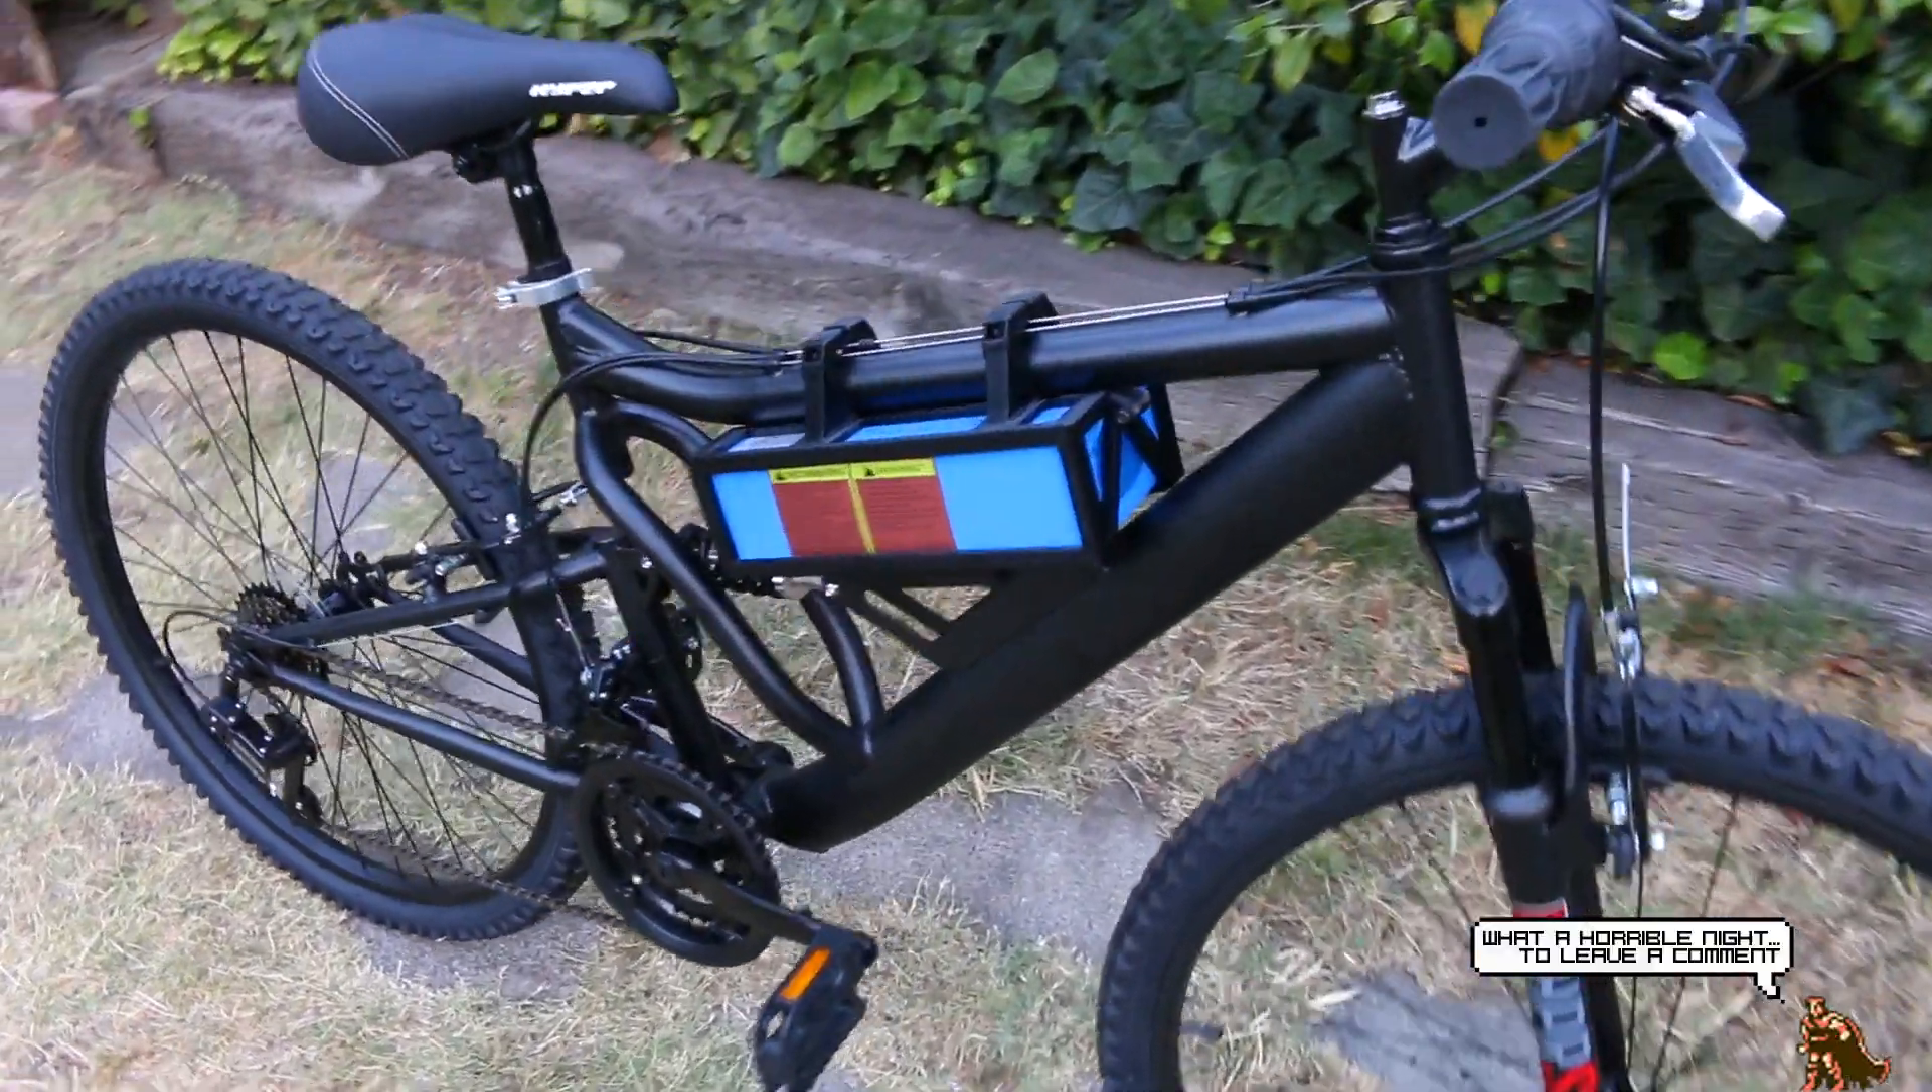We pretty much have the 3D printed battery box completed, as well as the initial foundation frame is fully assembled.